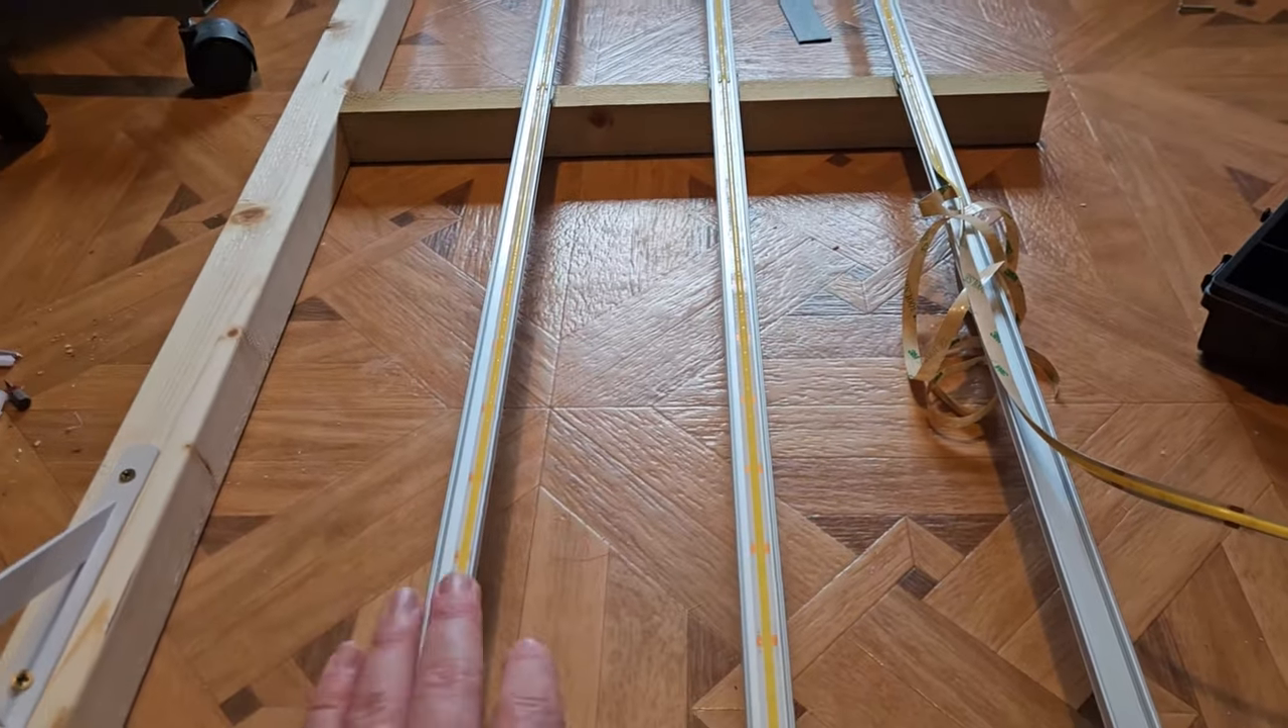Okay so as you can see I've got all three rails in. They're on 100mm spacings in between just so it spreads the light out evenly.